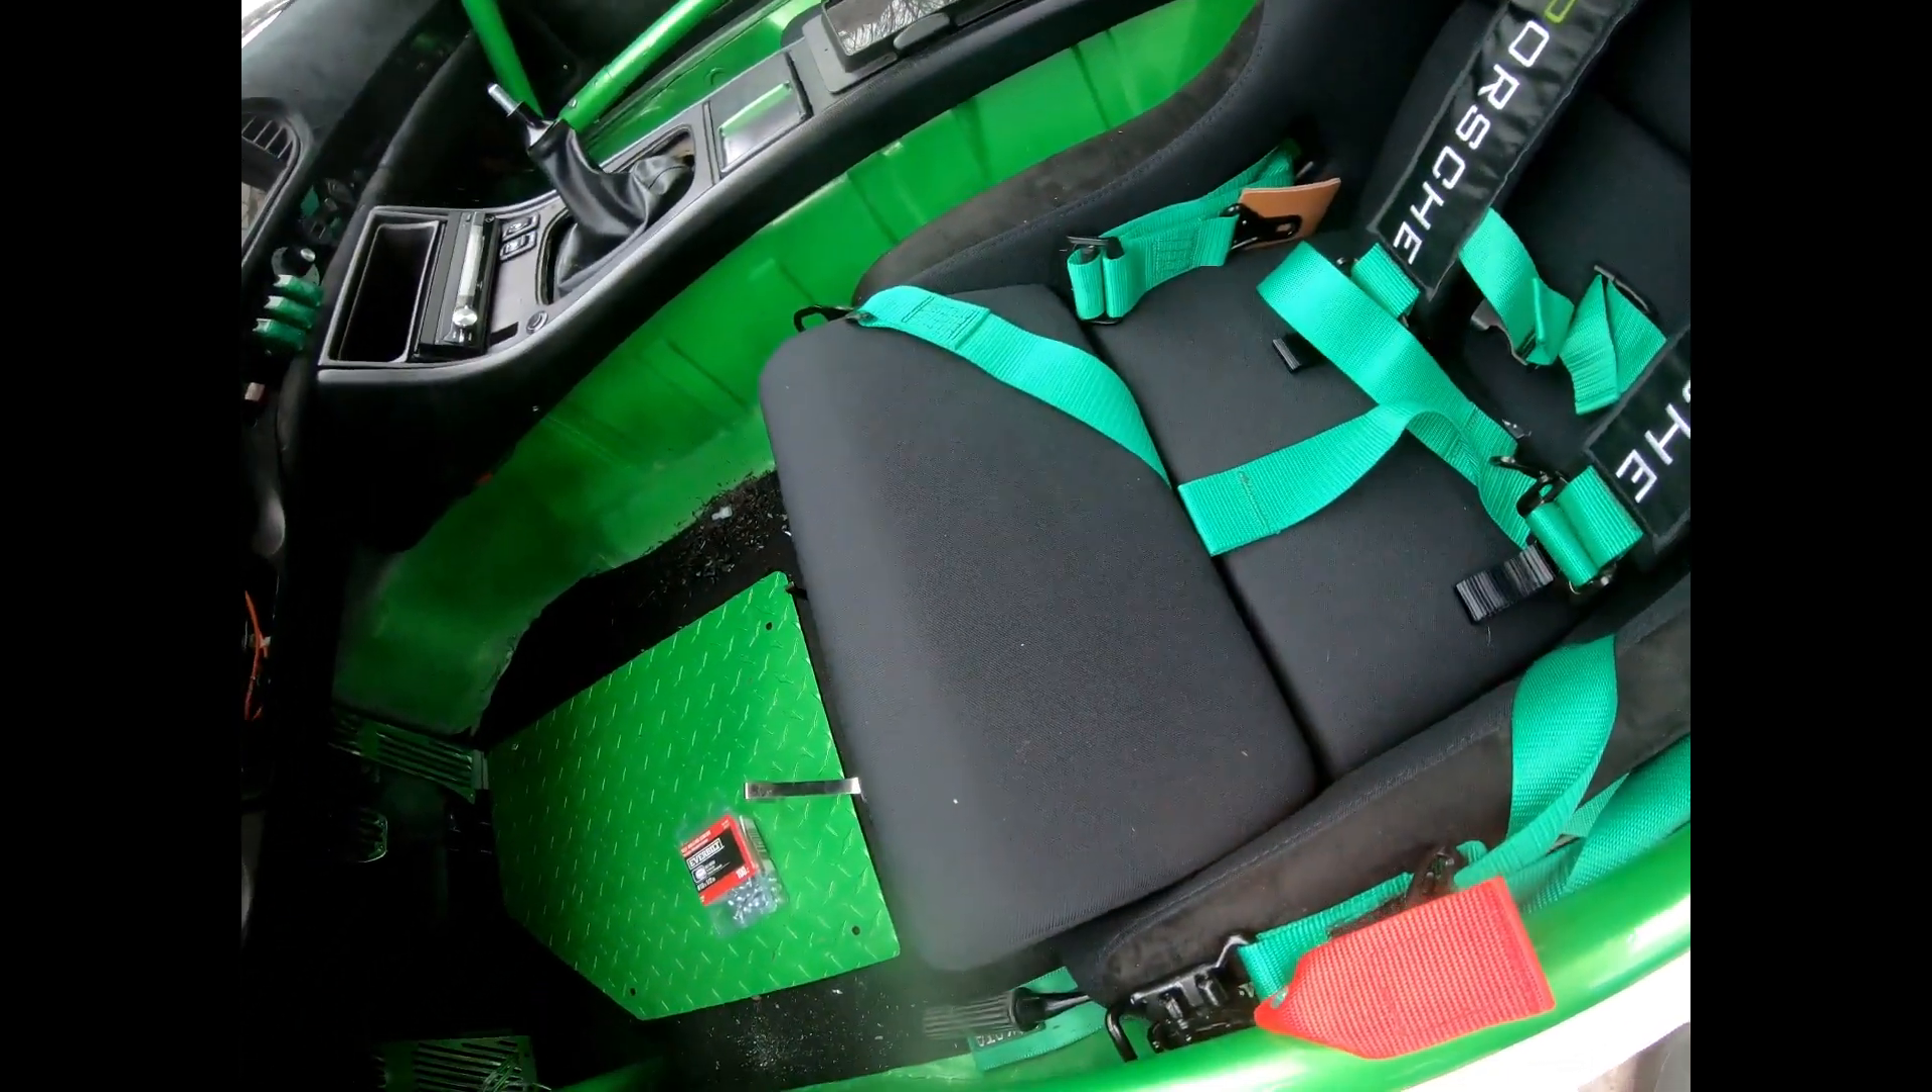And just like that We finished the seat belts install.